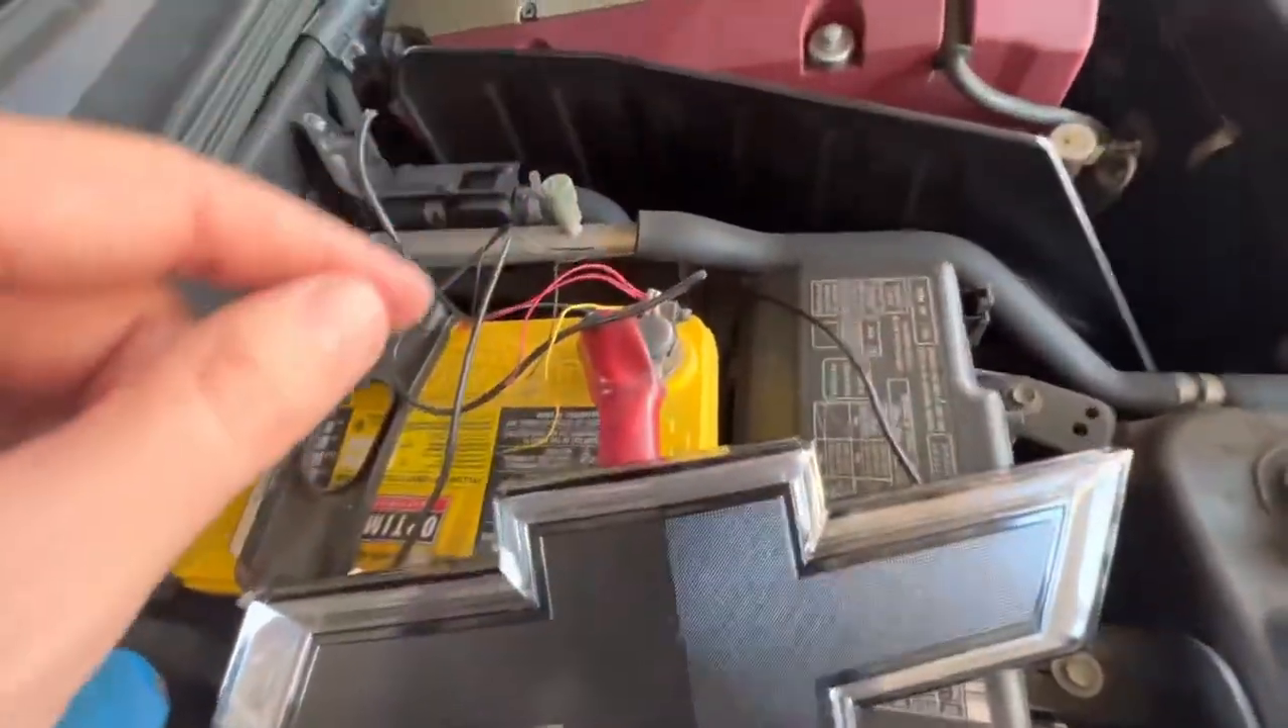So I've got the, uh, positive hooked up to the battery.